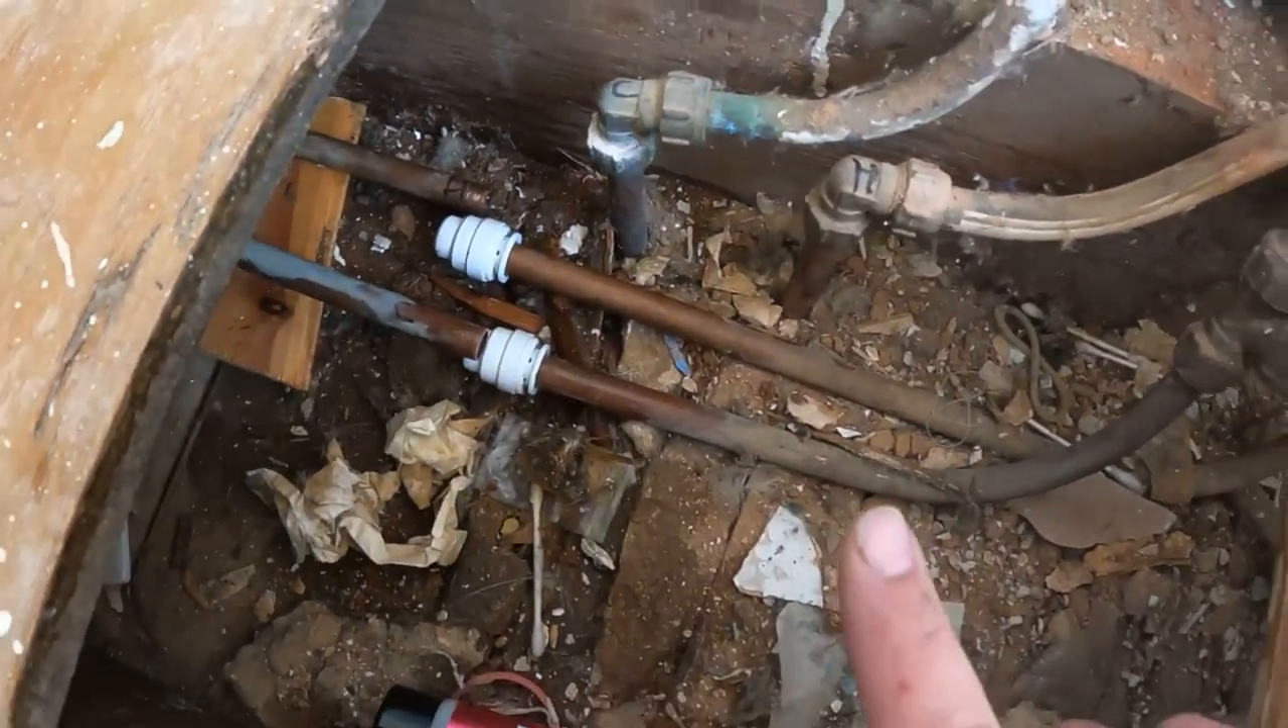We capped them two pipes off, turned the water back on.